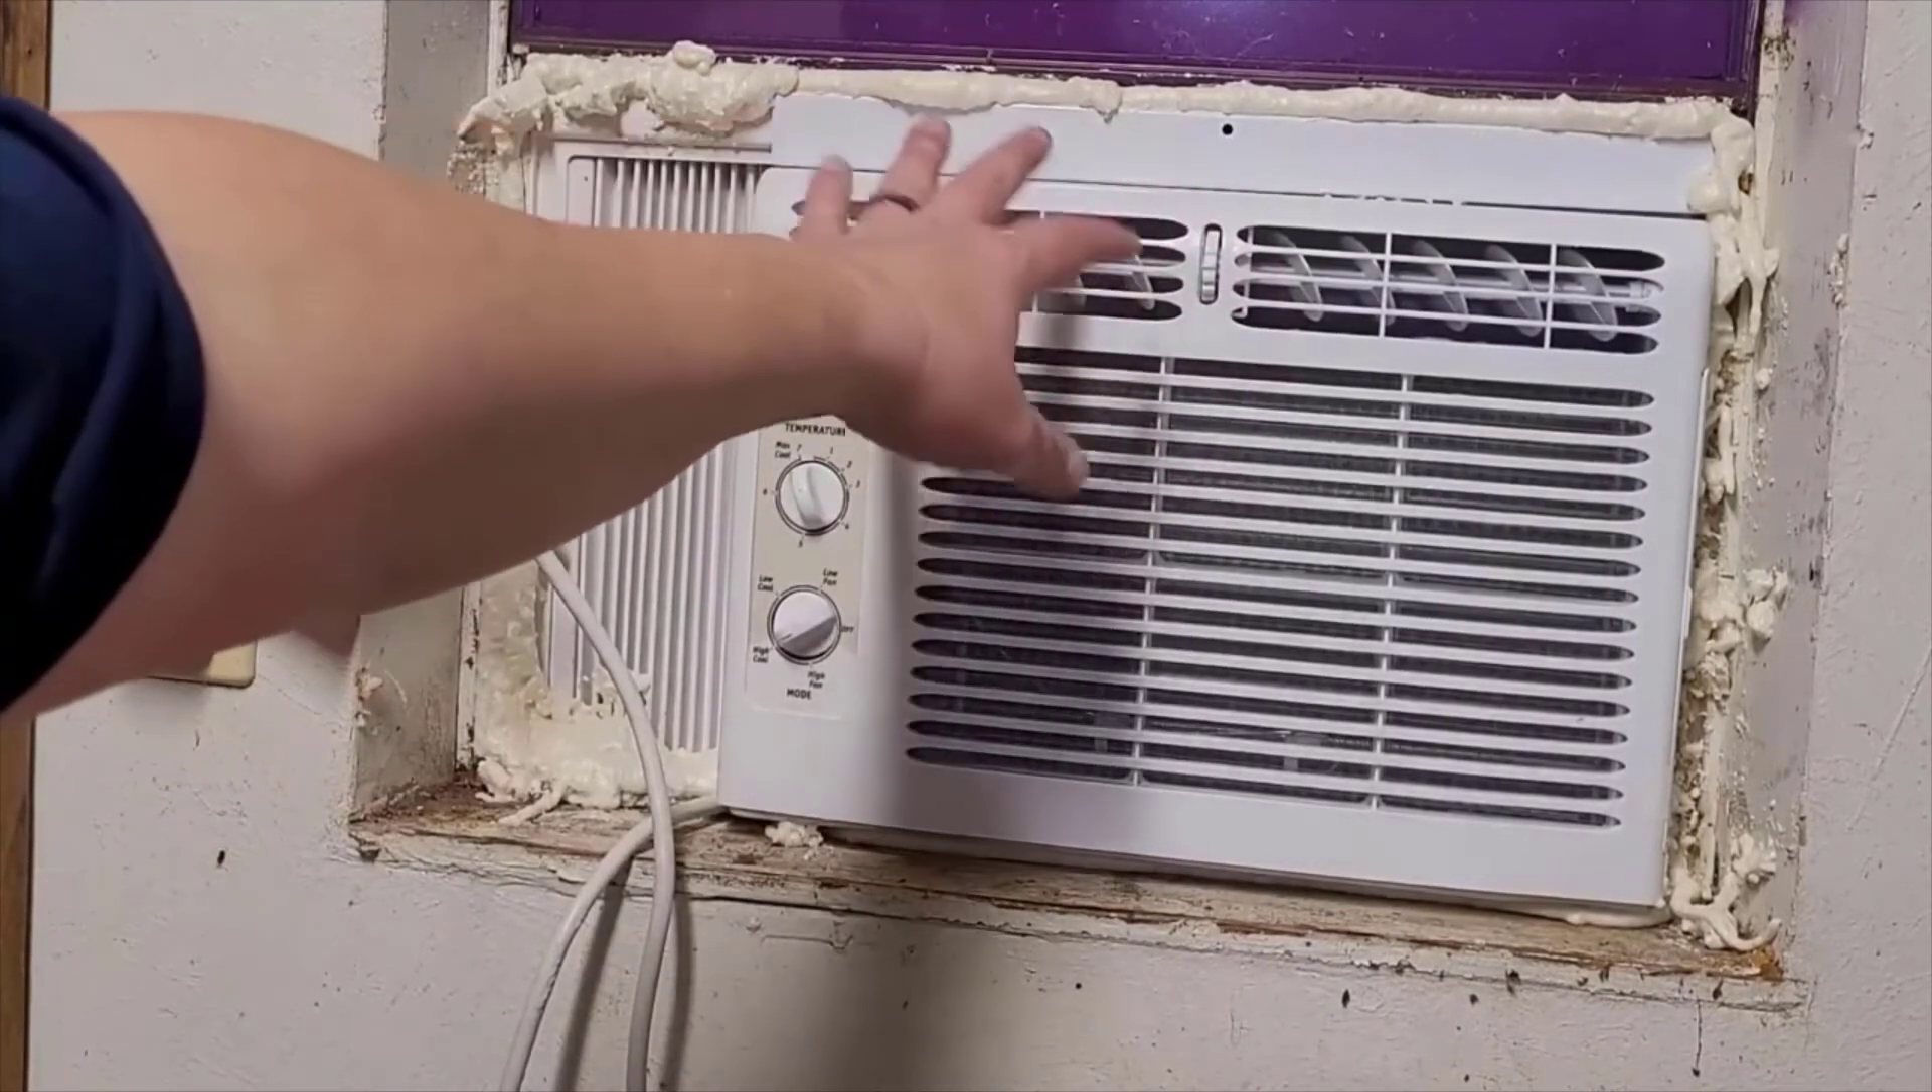But this air conditioner fits in here and works perfectly for me.